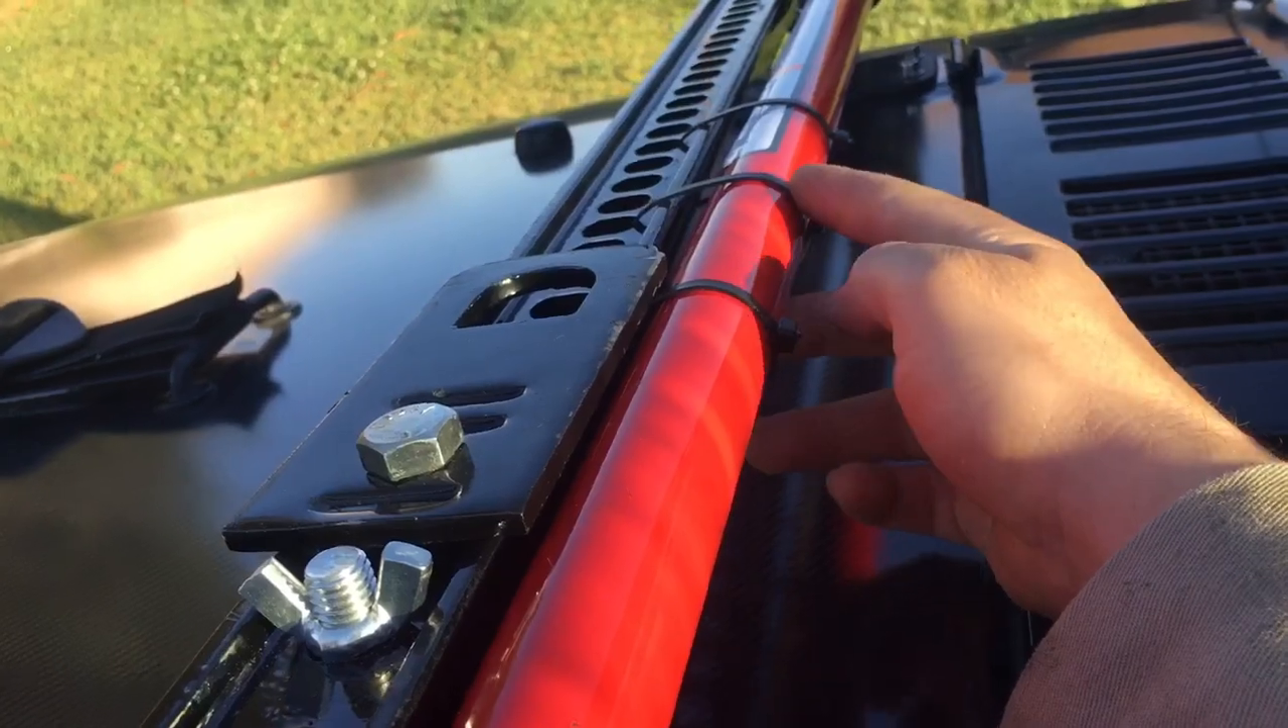For the jack handle I just put three zip ties to keep it from falling.